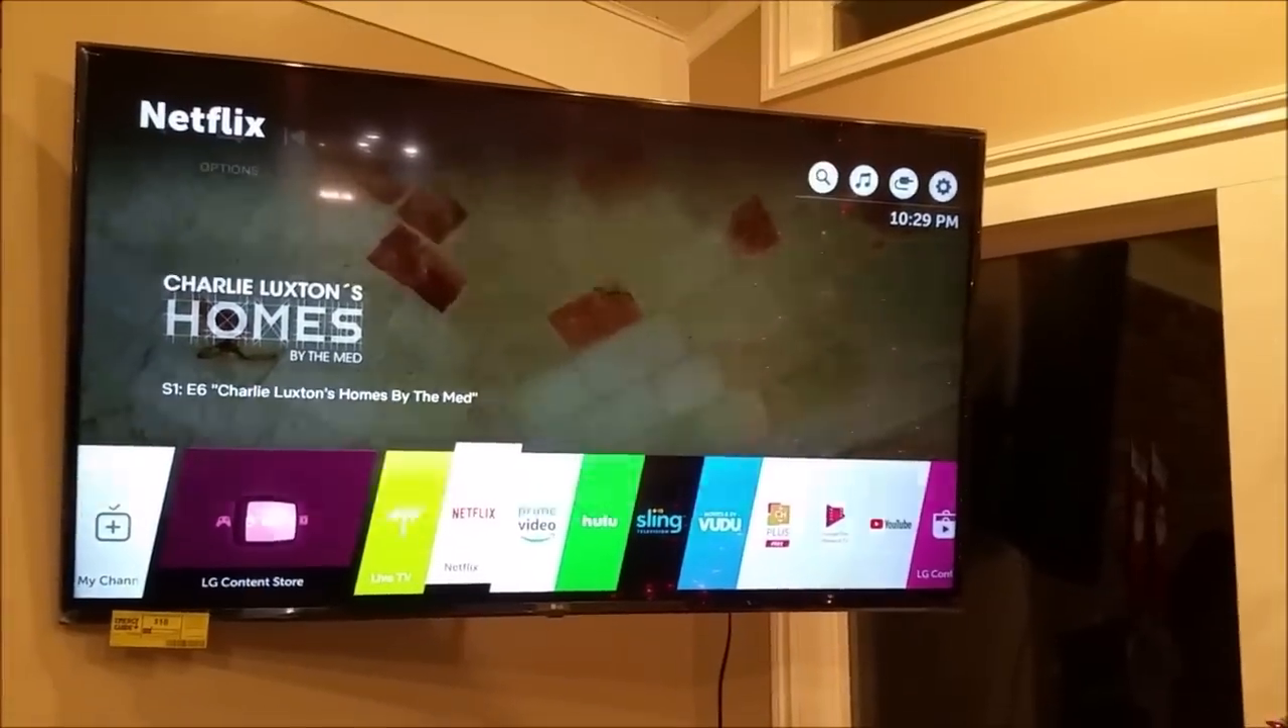So we've got the TV mounted. And as you see, we can kind of adjust it as we want, but it's all mounted here.